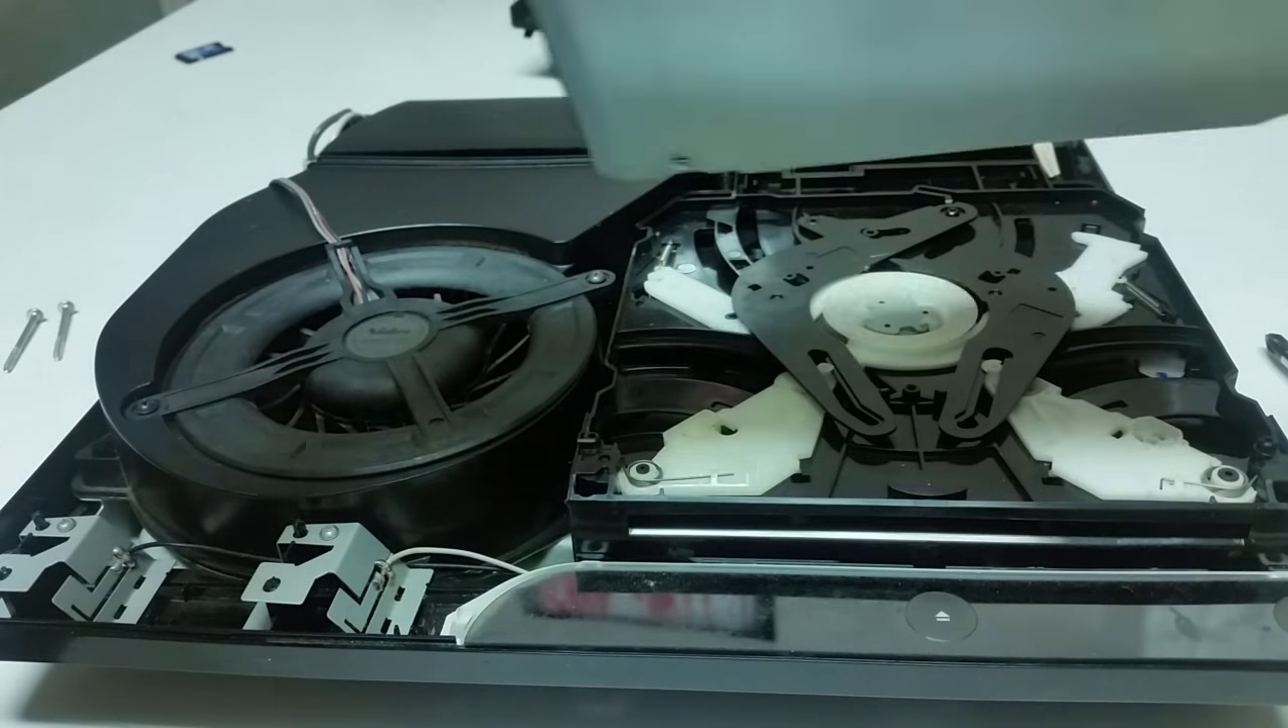So we've got the top removed.